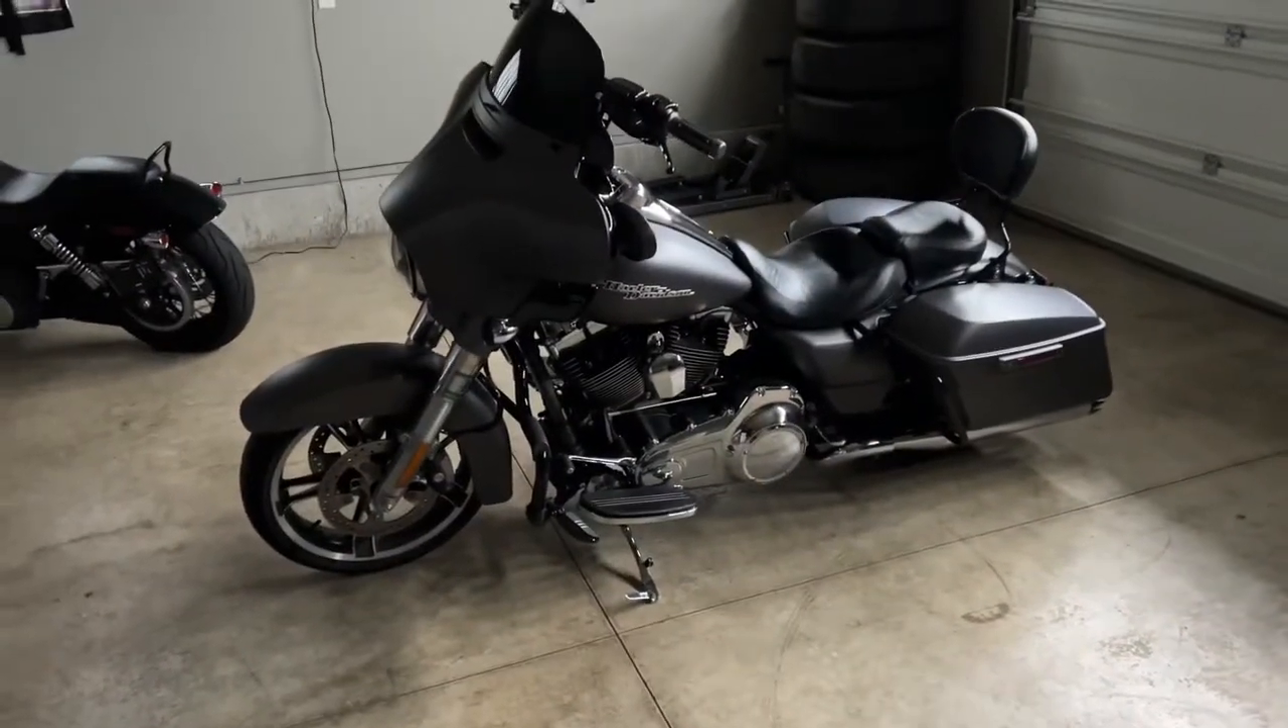We are done the bike is put back together.